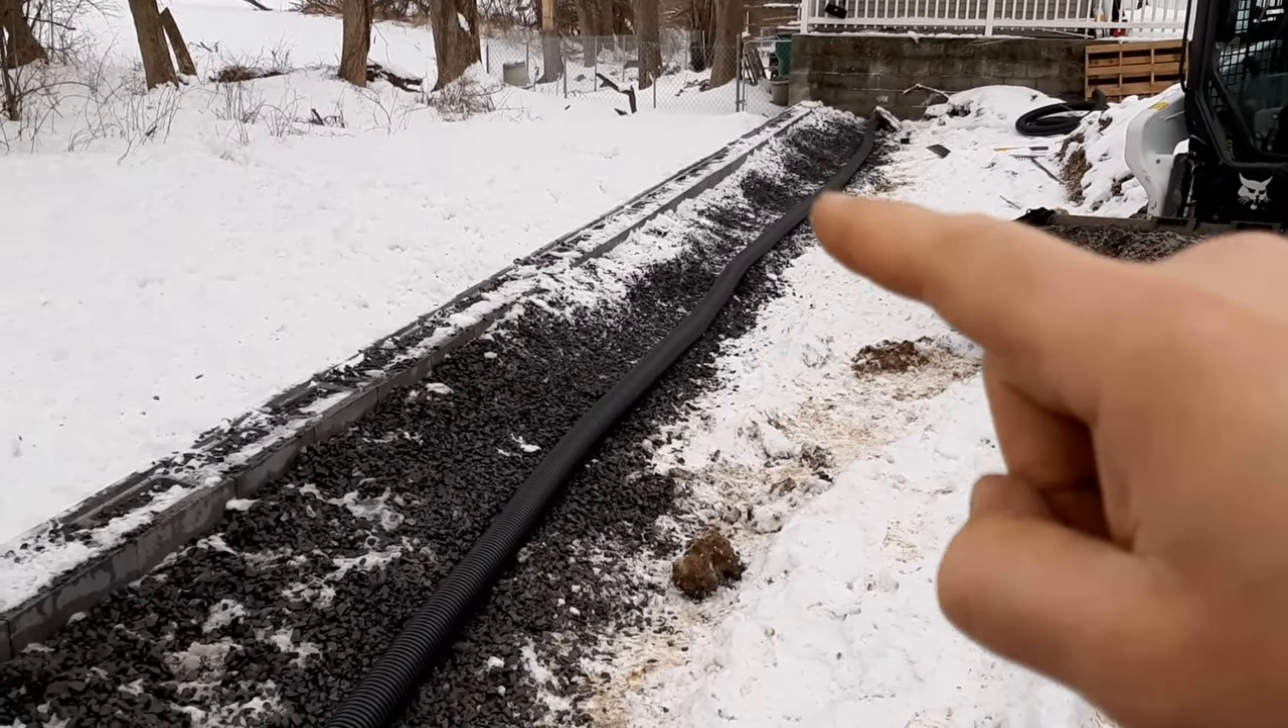The final part of our drainage system is in. This pipe right here is called the heel drain.